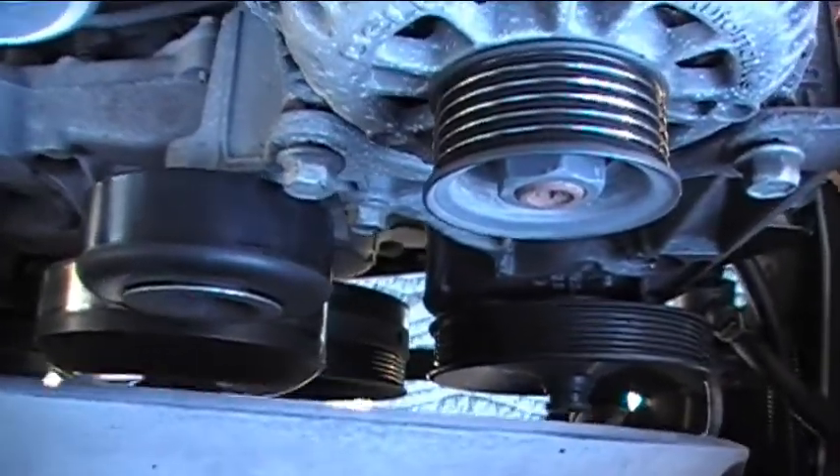Okay, now that we have the main belt off, let's take a closer look at the pulleys for everything.